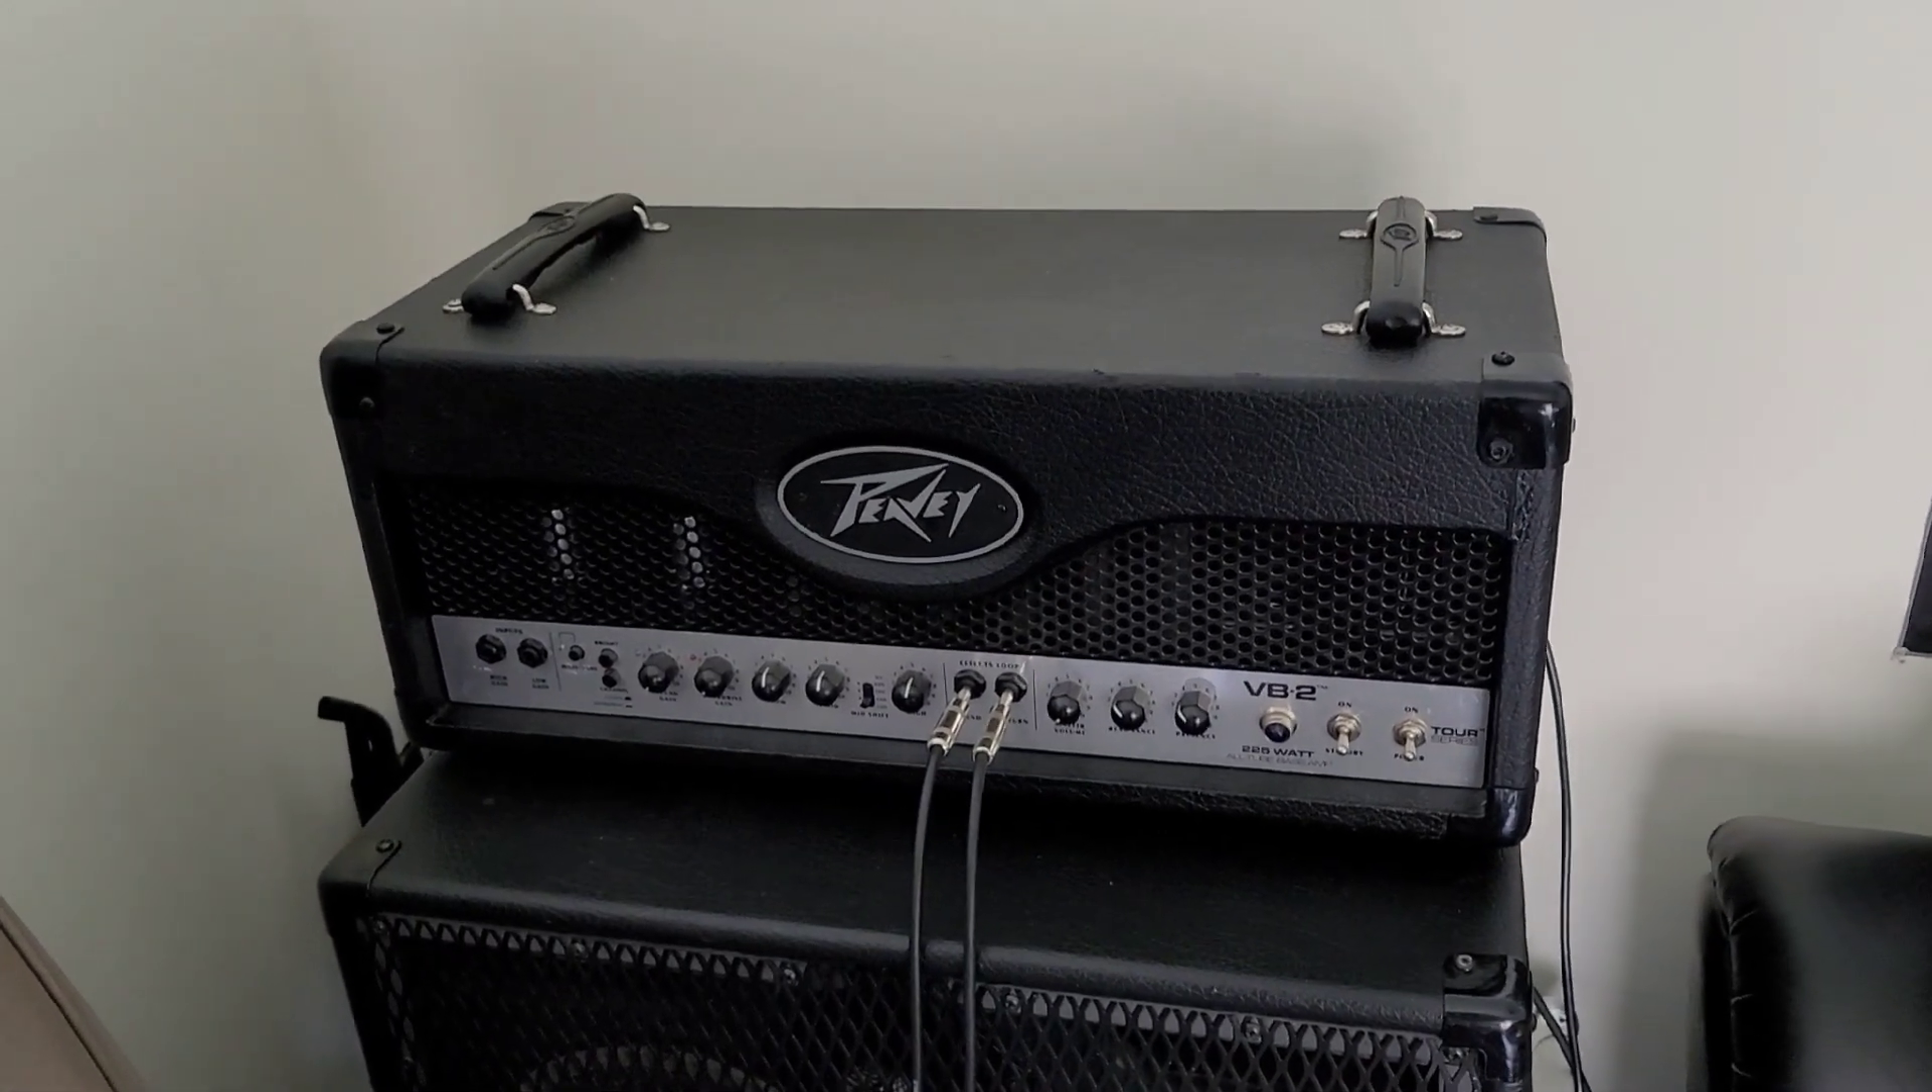Got the amplifier all put back together.